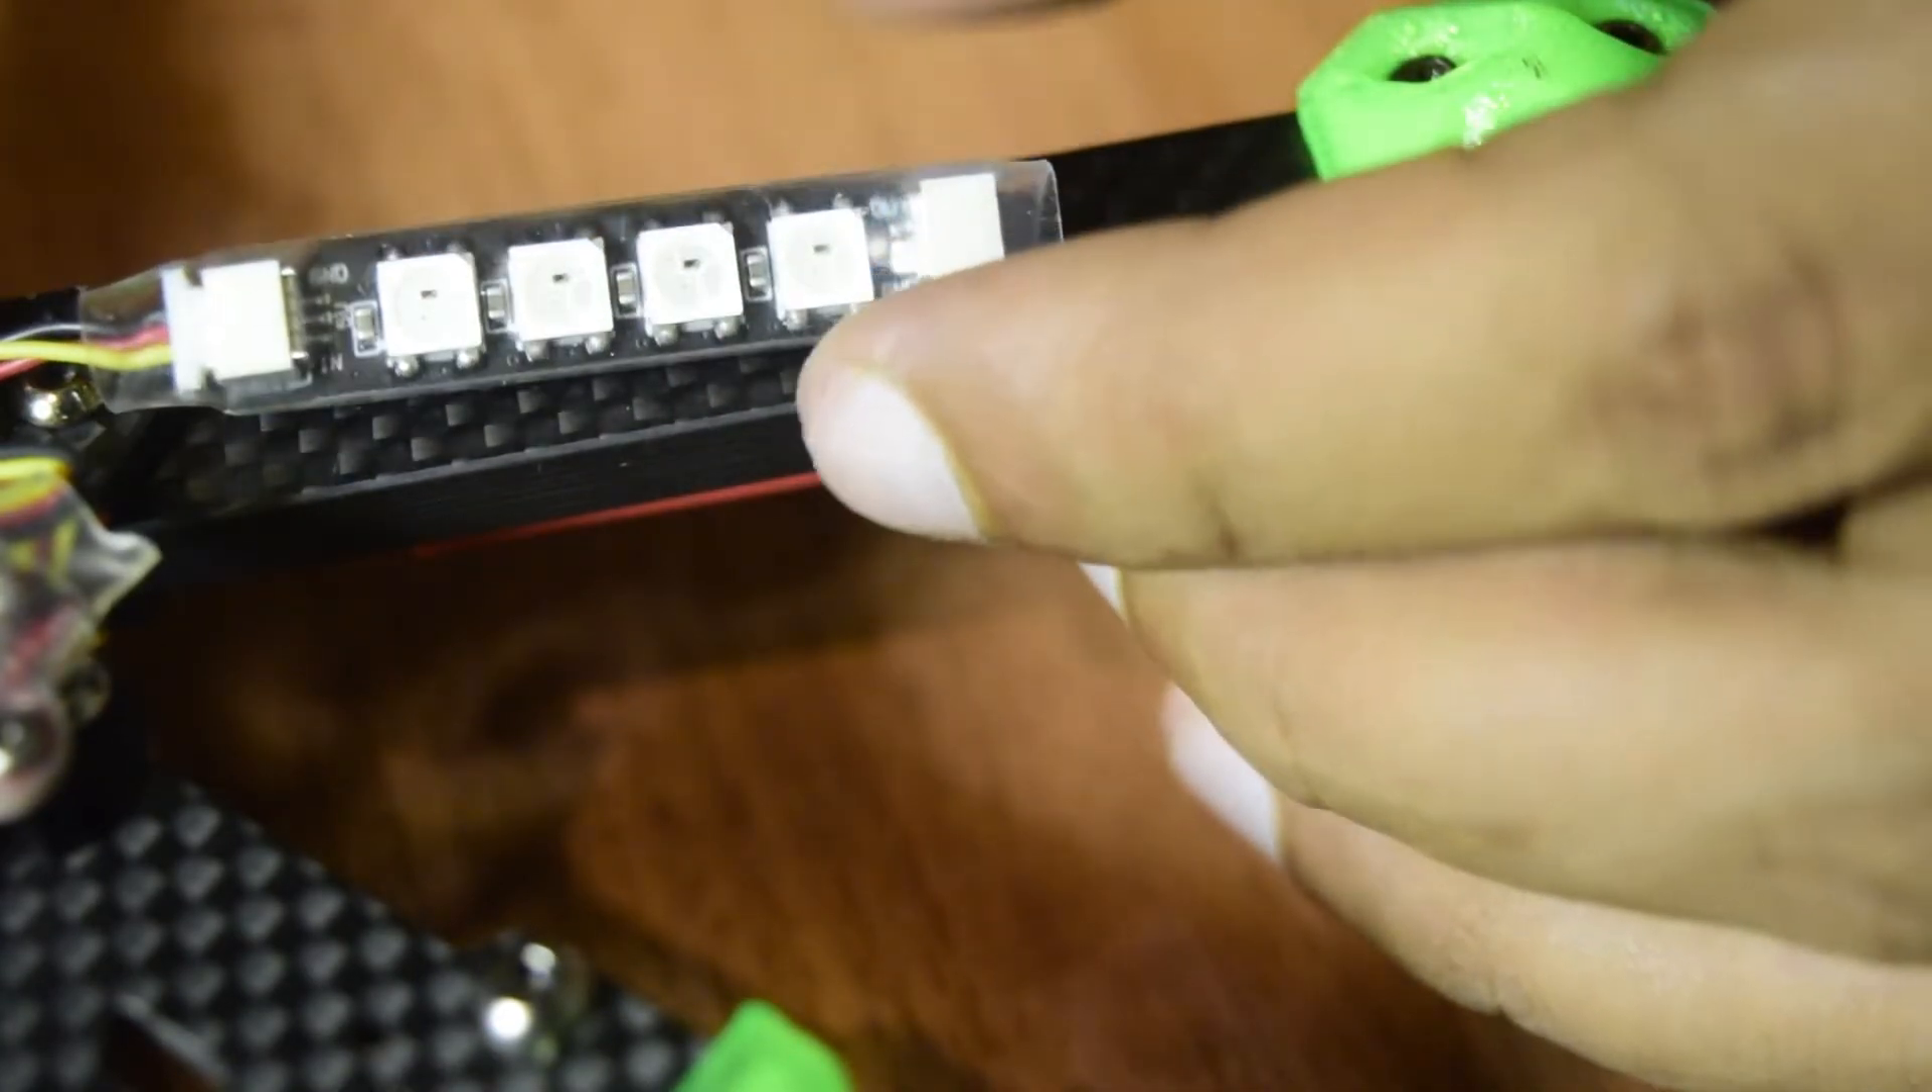So you can see guys my shrinkable cover is now properly laminating this LED lights.